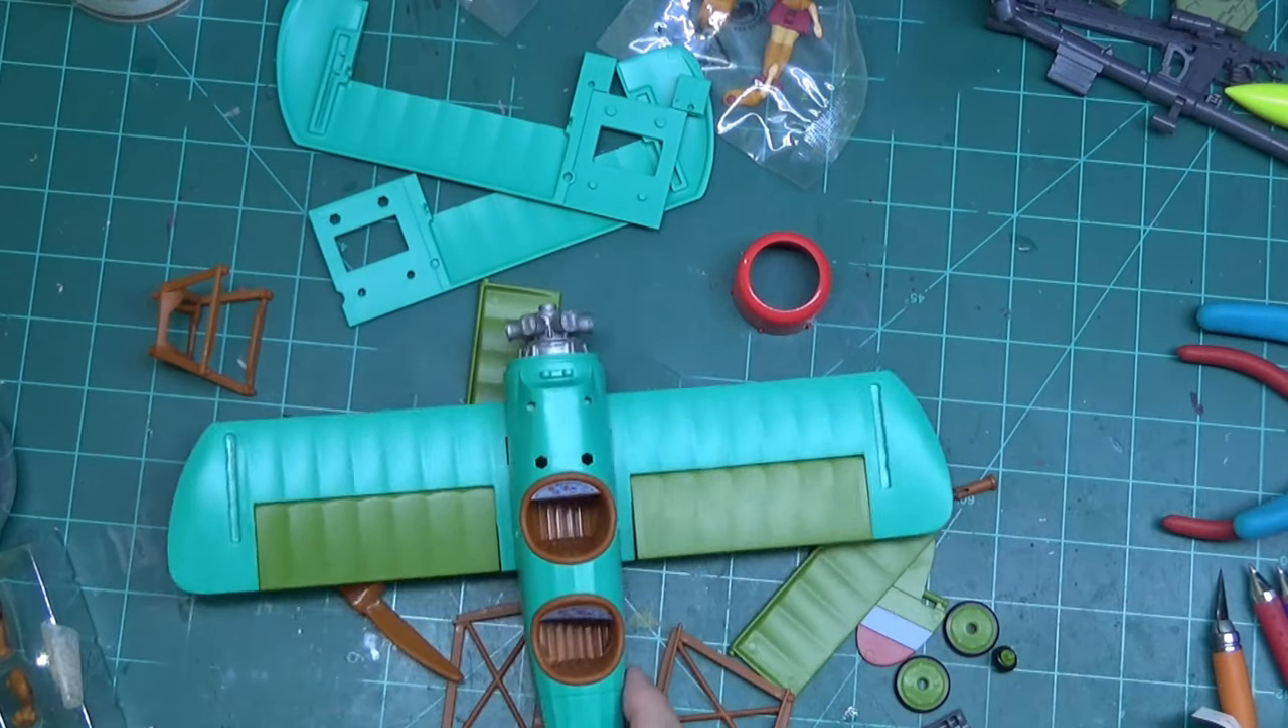So, there we go. We got the cockpit's in. So, we got that step done.